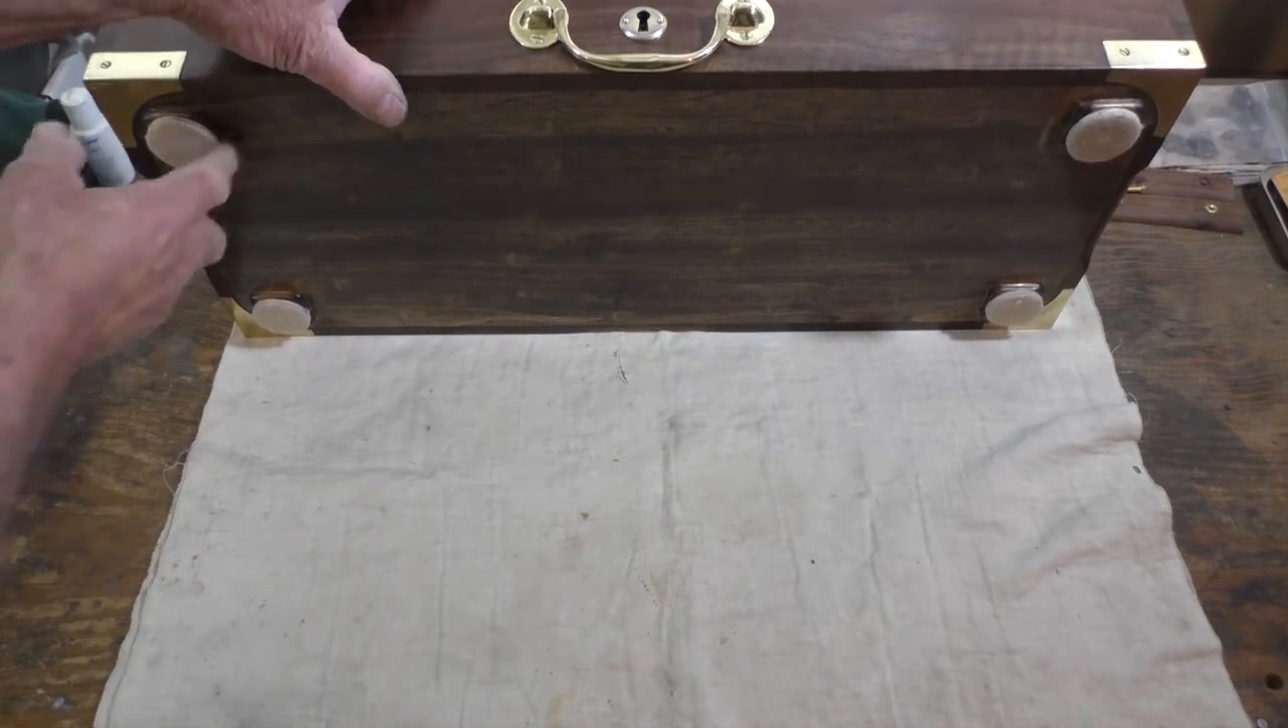I've got felt feet on the bottom. Little squares there.